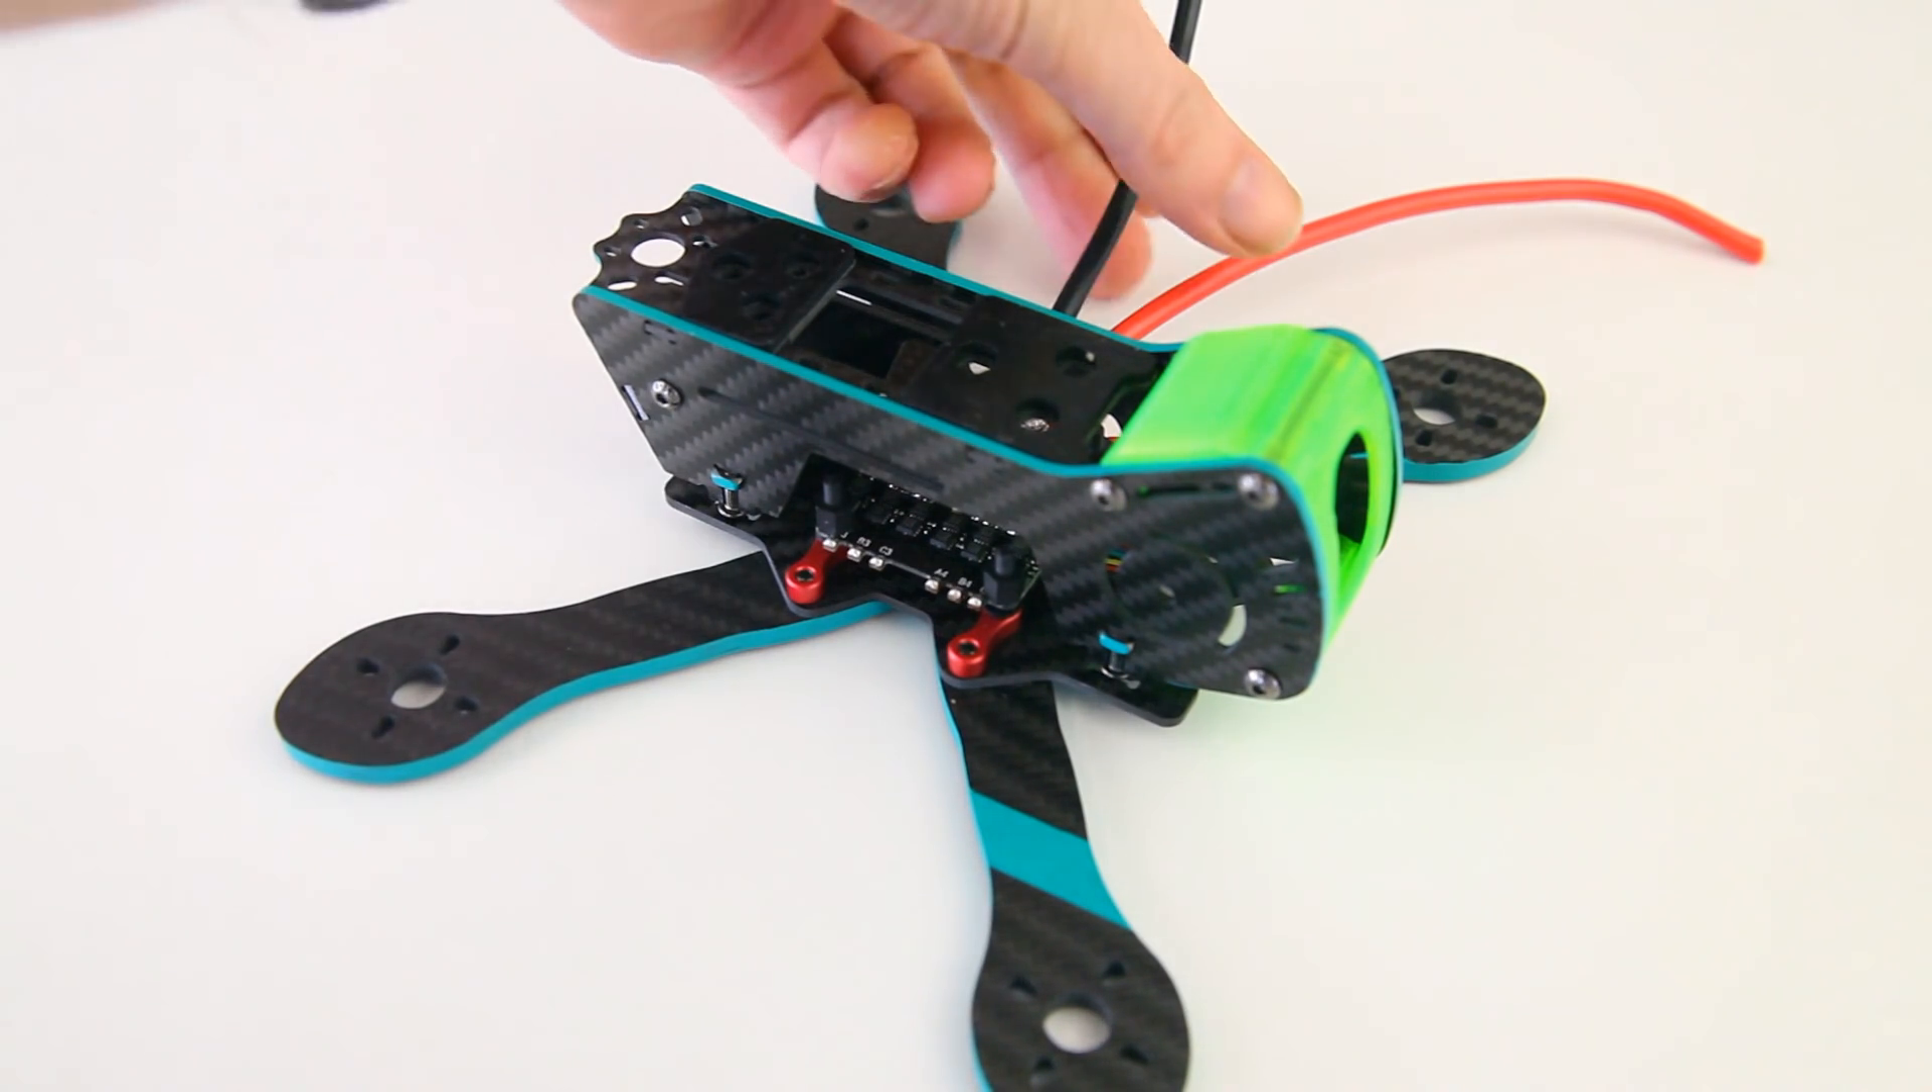I haven't put an XT60 connector on the battery leads yet.